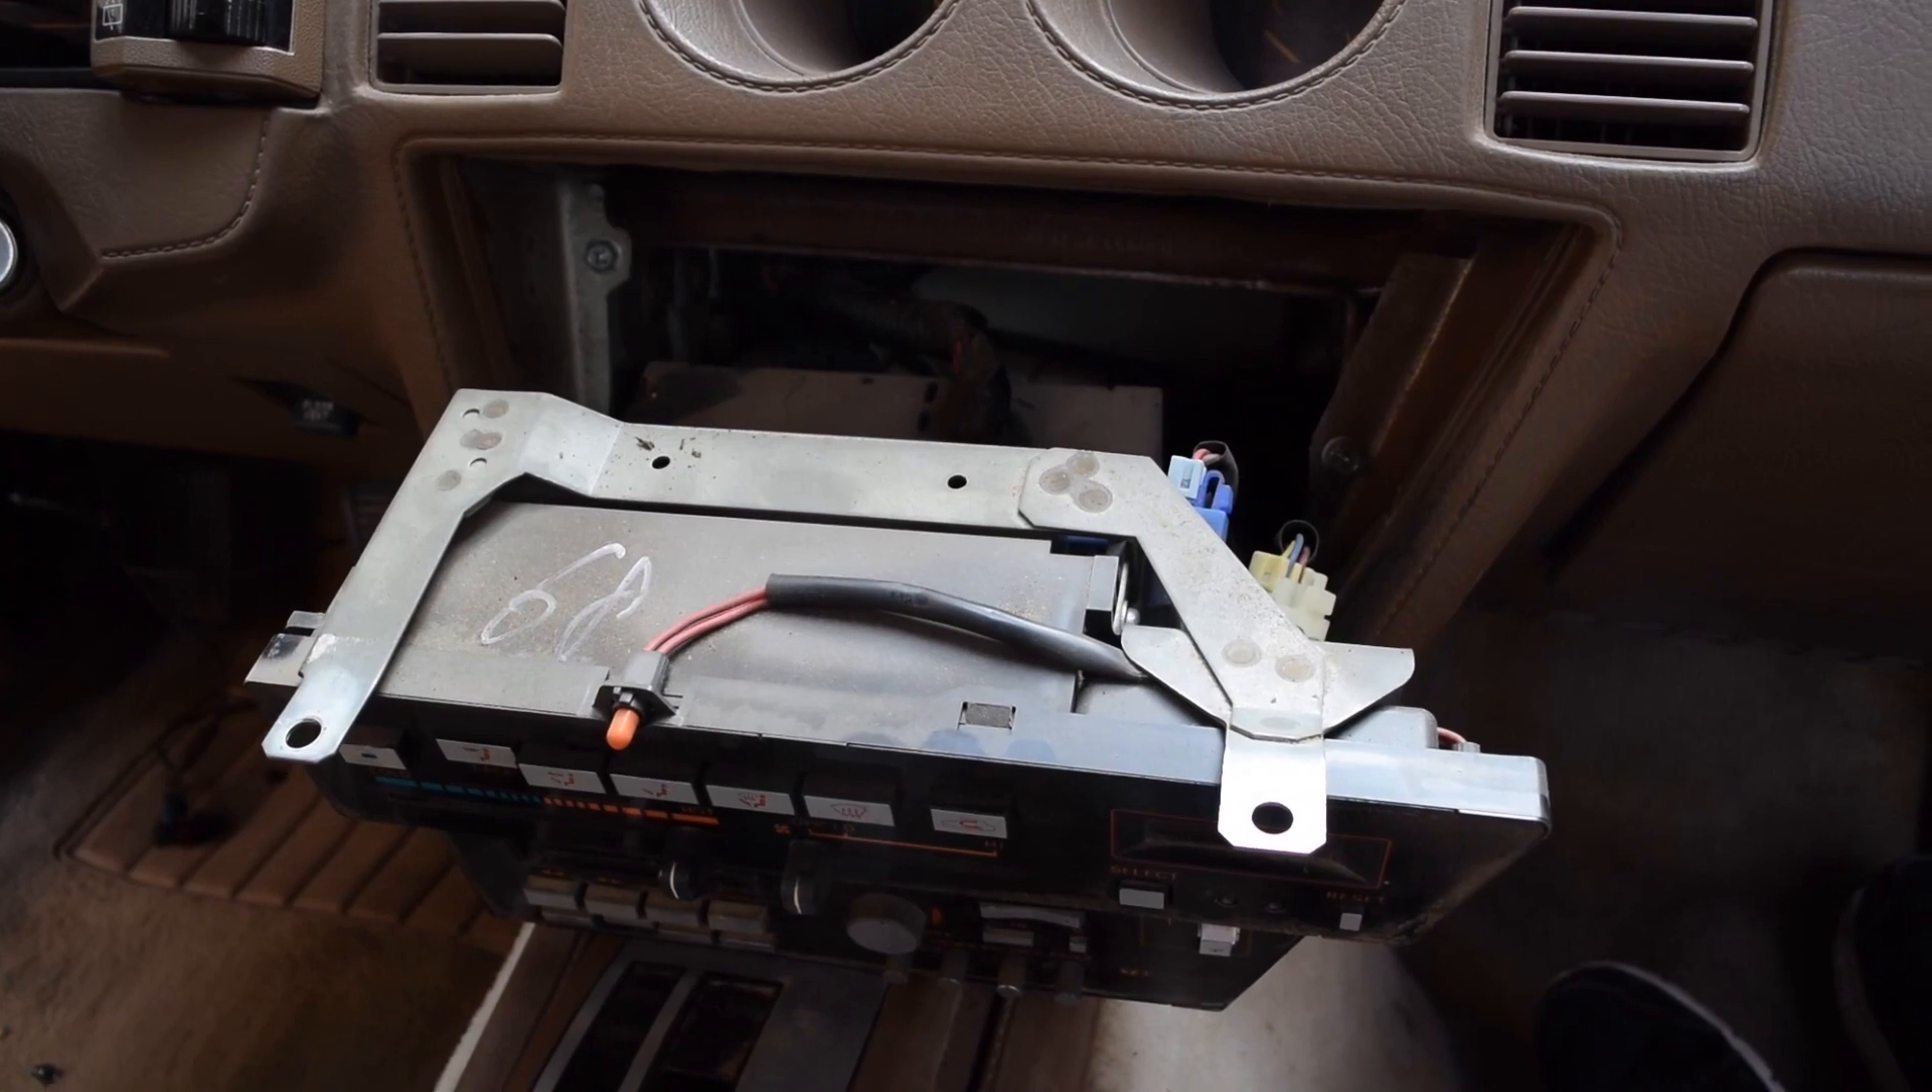So as you can see, we've gone ahead and pulled the radio out.